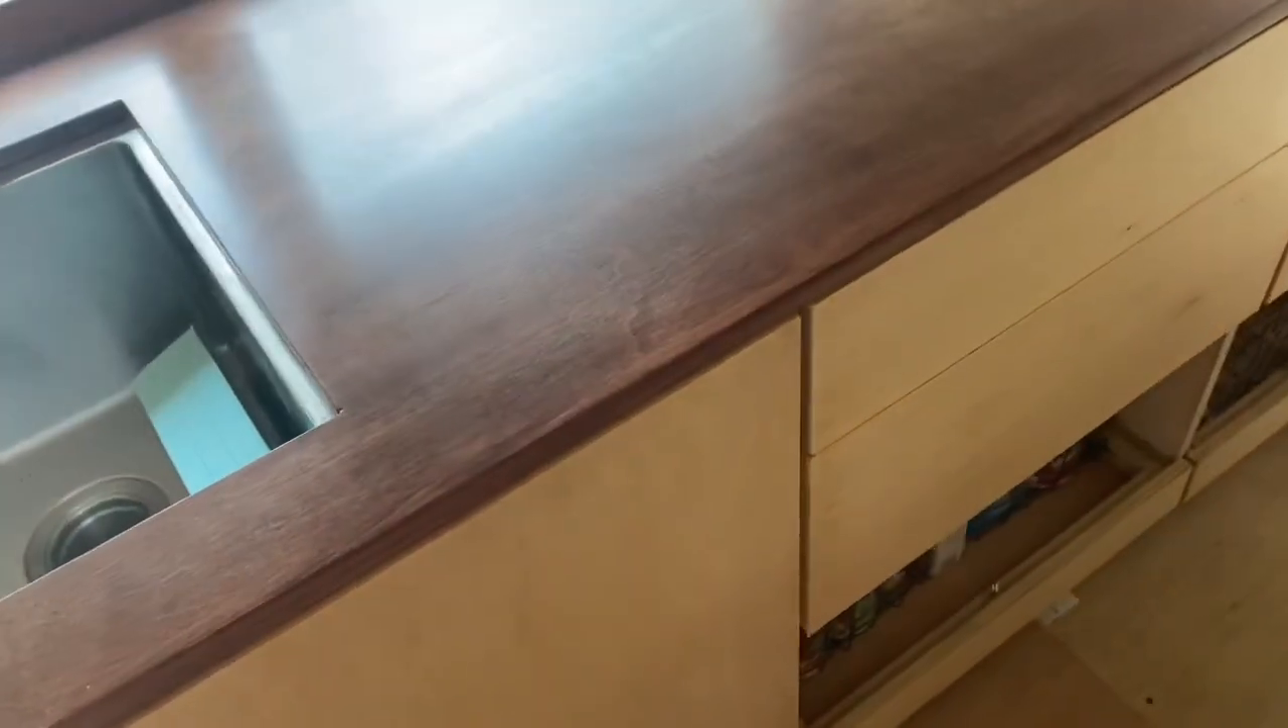Okay so we got the countertops in and the sink is mounted i'm still got to do all the connections and everything.